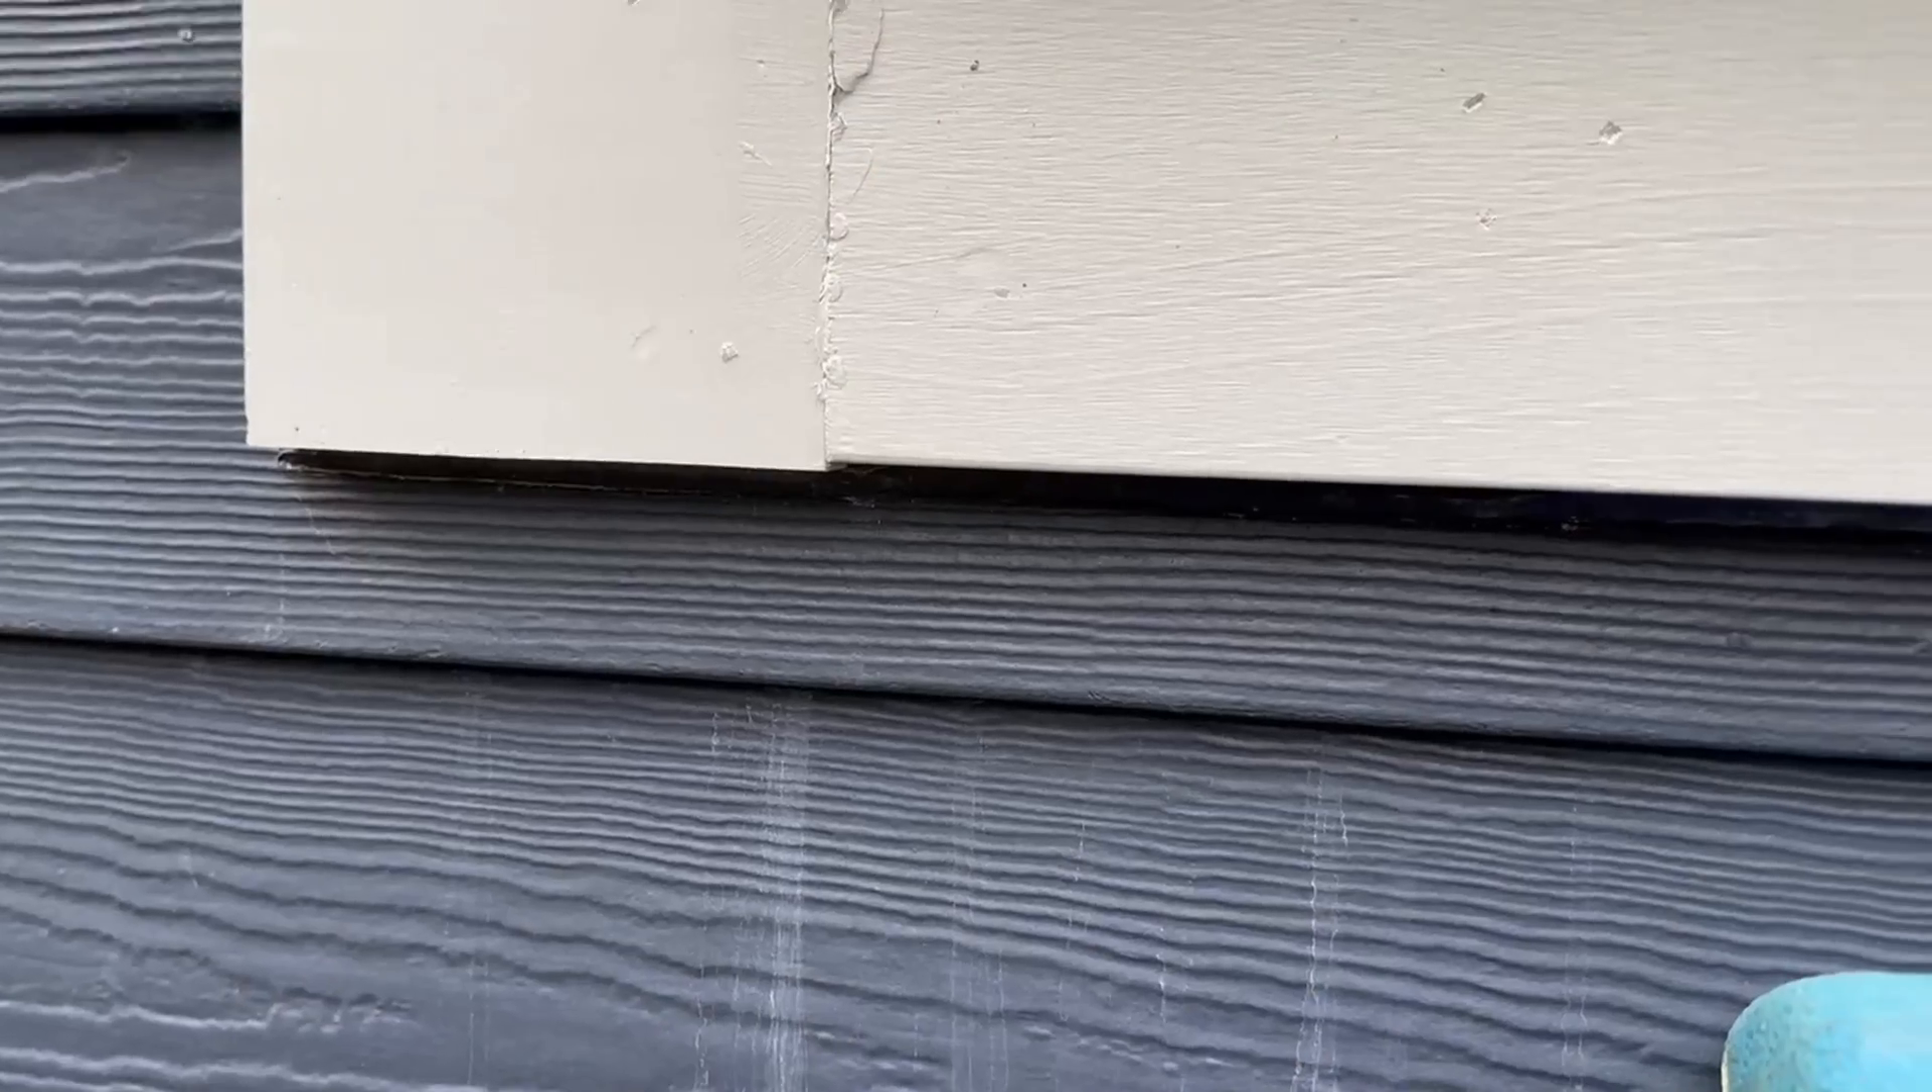Underneath here, you can see there's a huge gap.